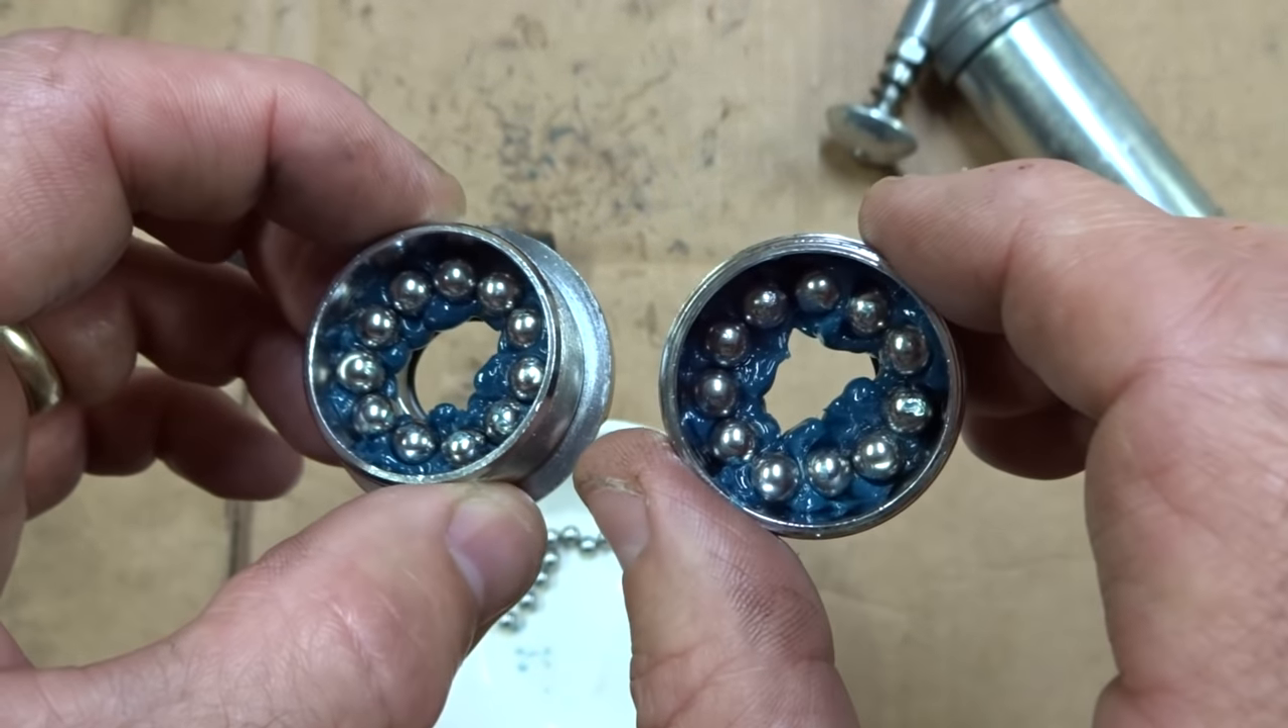And so I have eleven bearings on each side and they form a nice complete circle around the races like that.